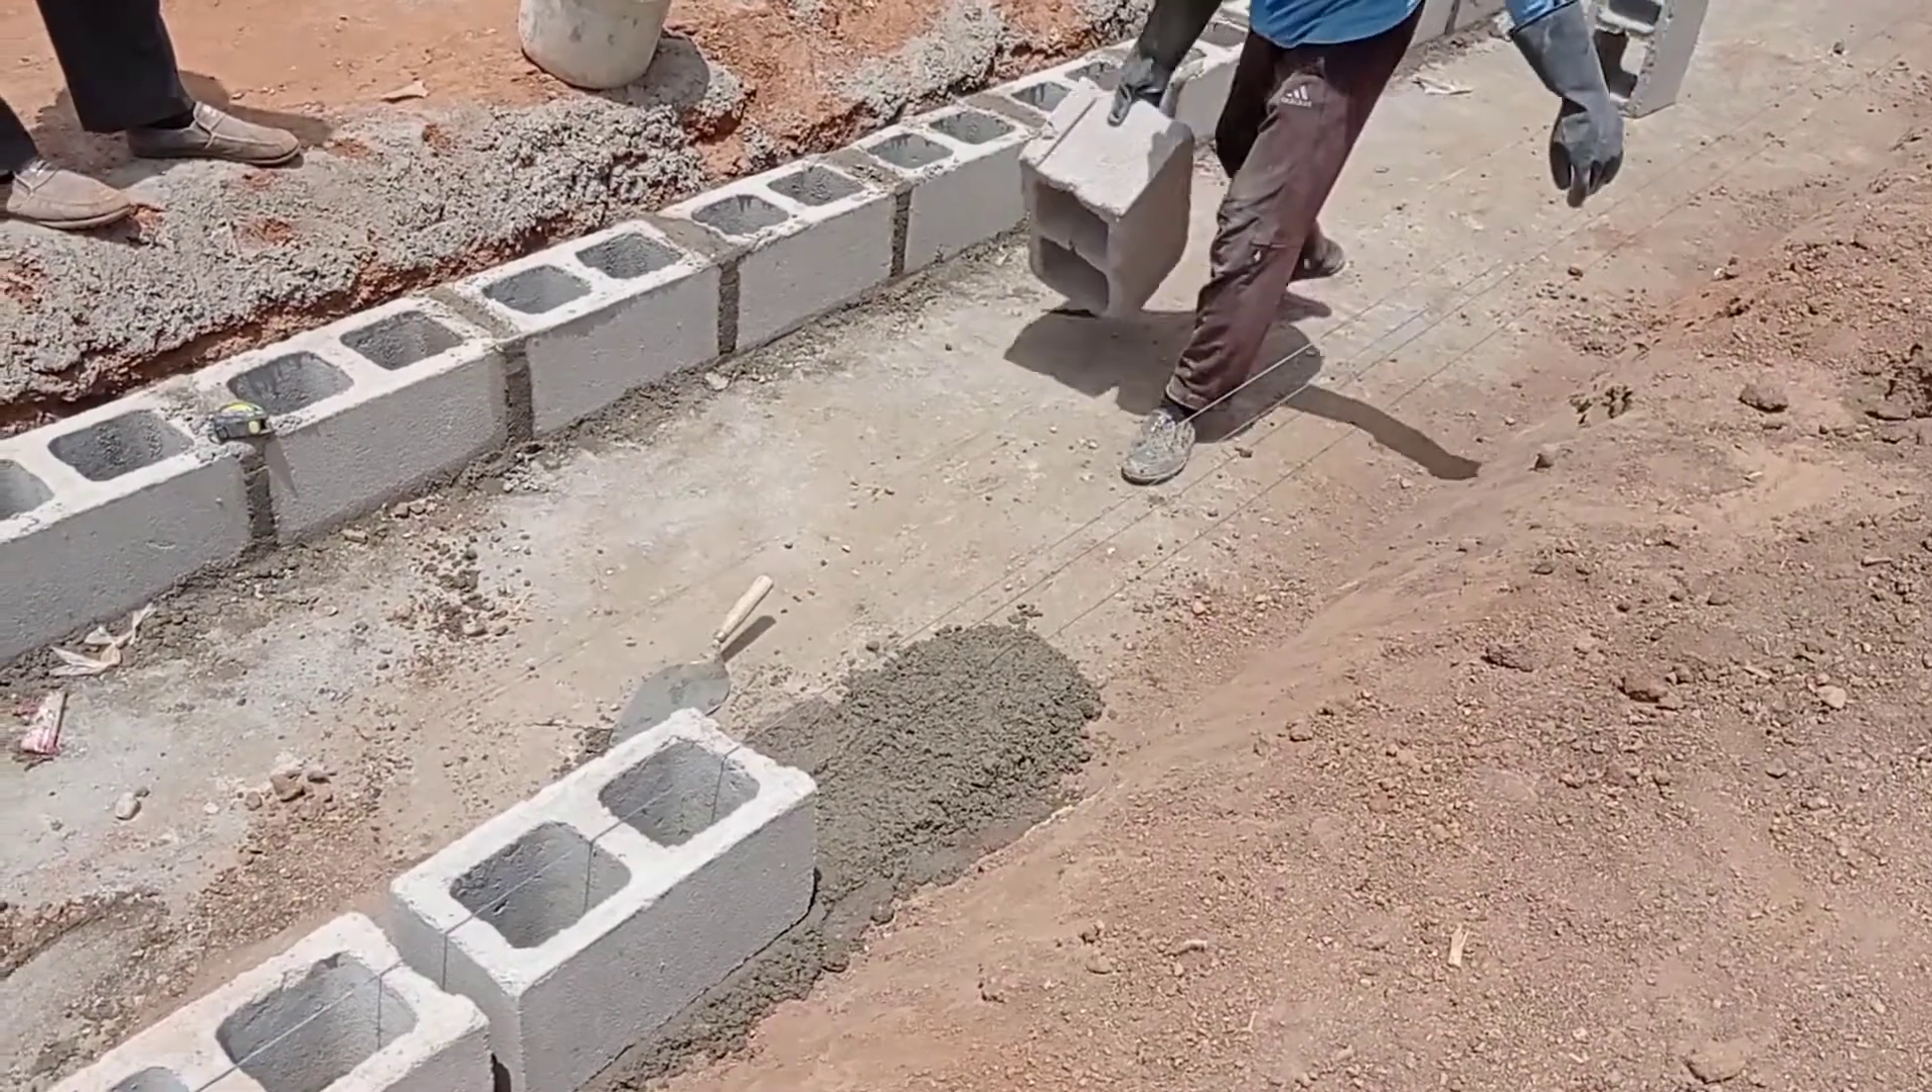After pouring concrete we have started laying the blocks.